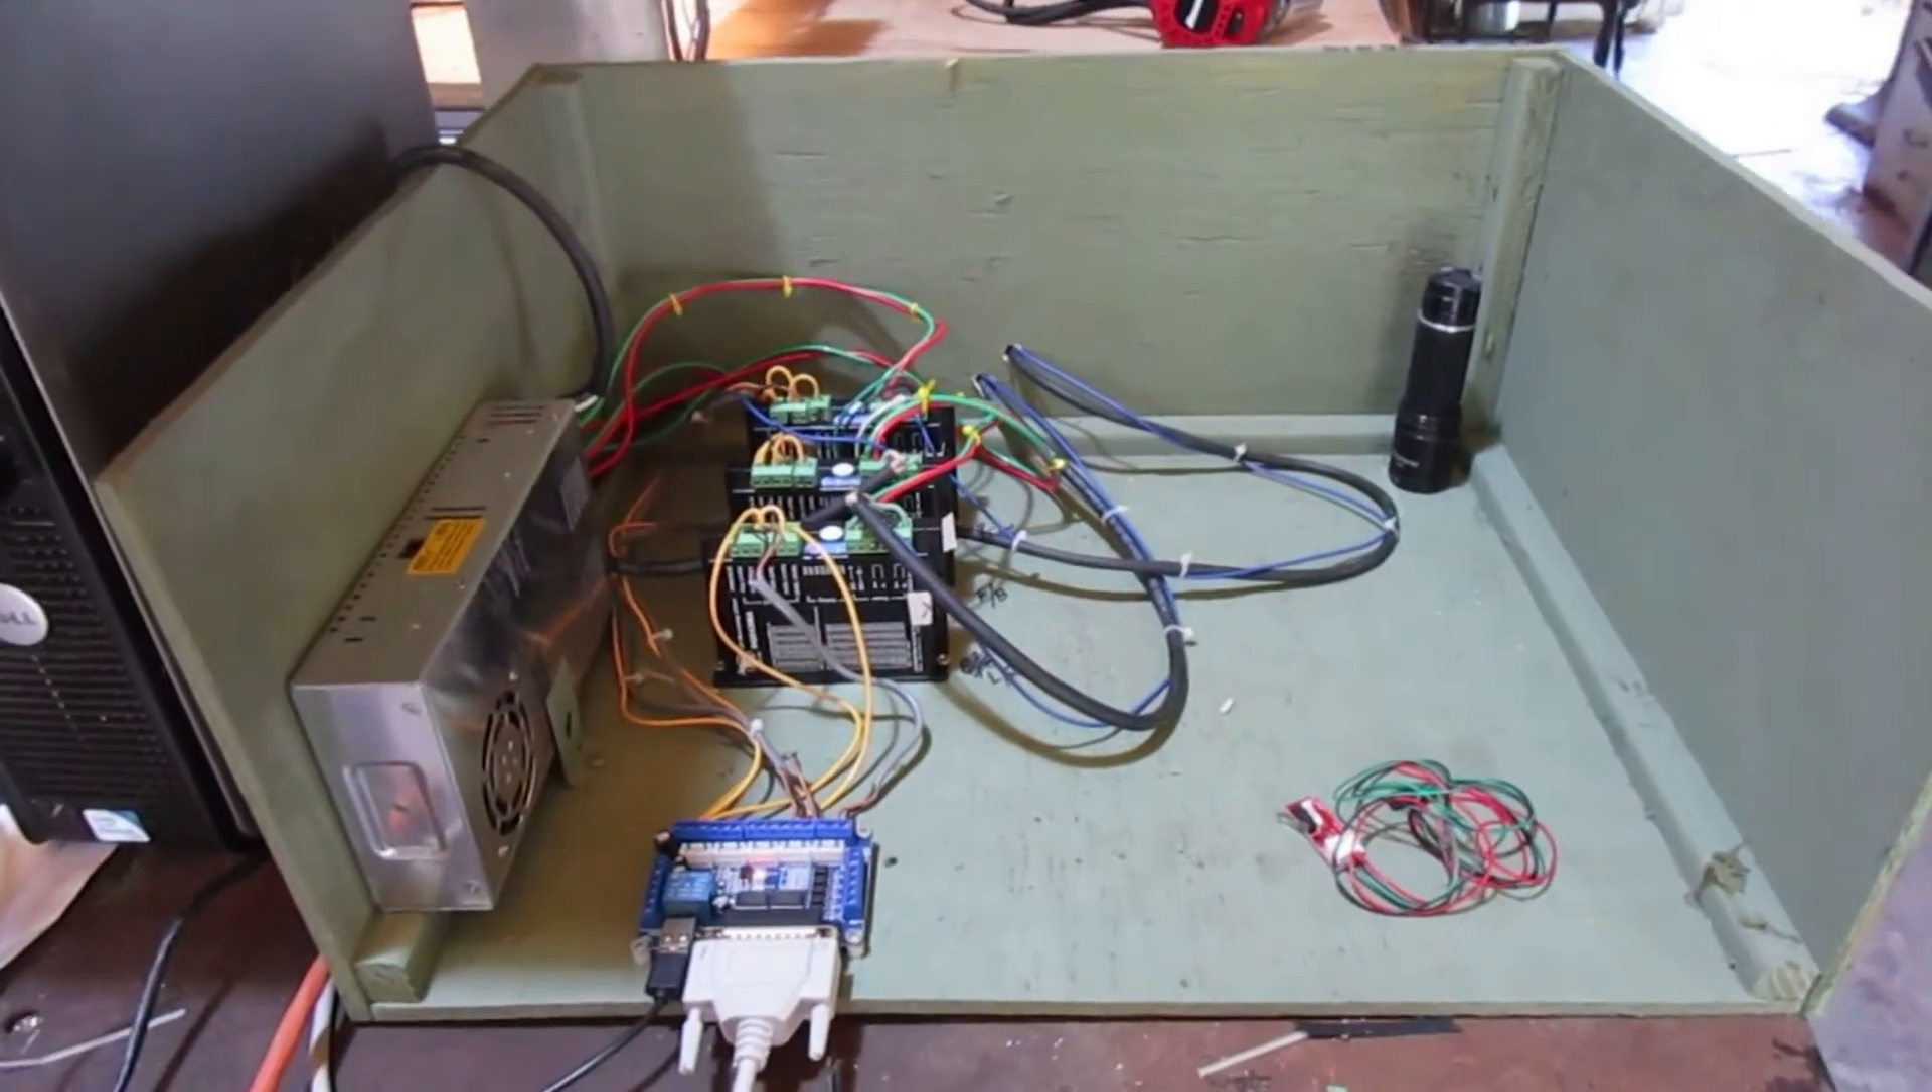My box ain't fully closed in yet and I don't have any fans in it.